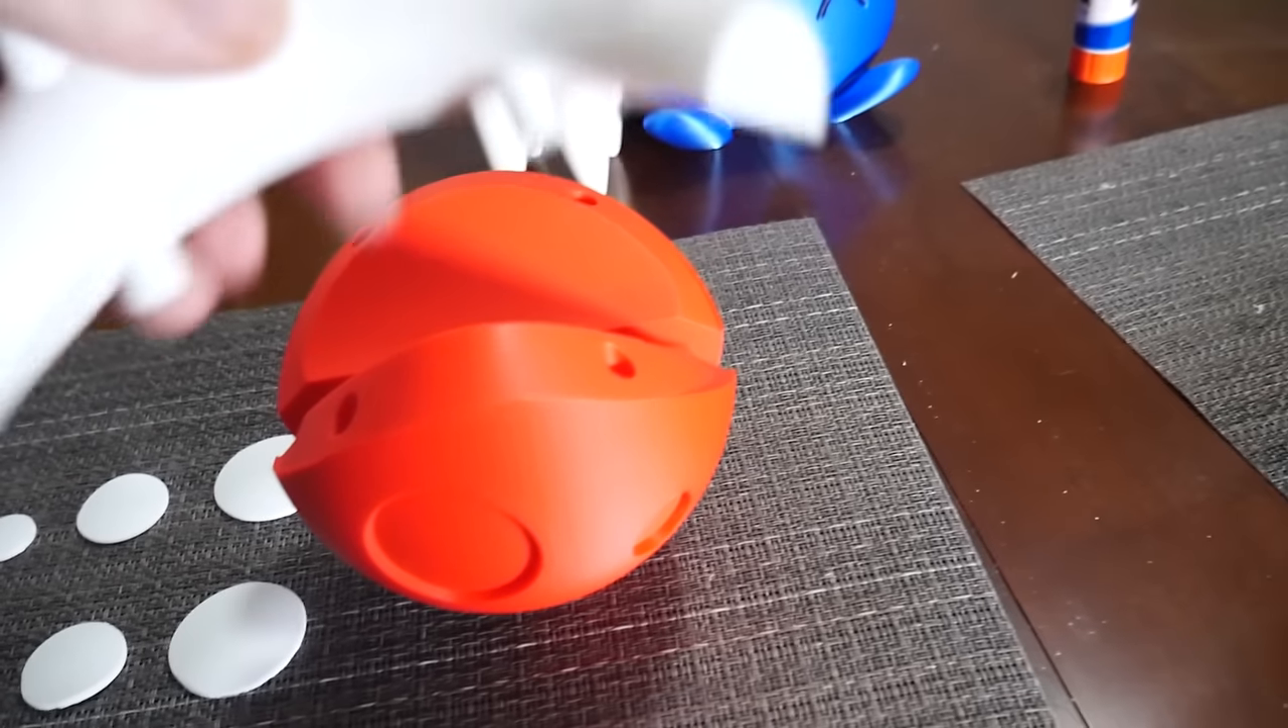You can also see in the left corner here i printed the spots as well so i'm gonna have to glue those in.